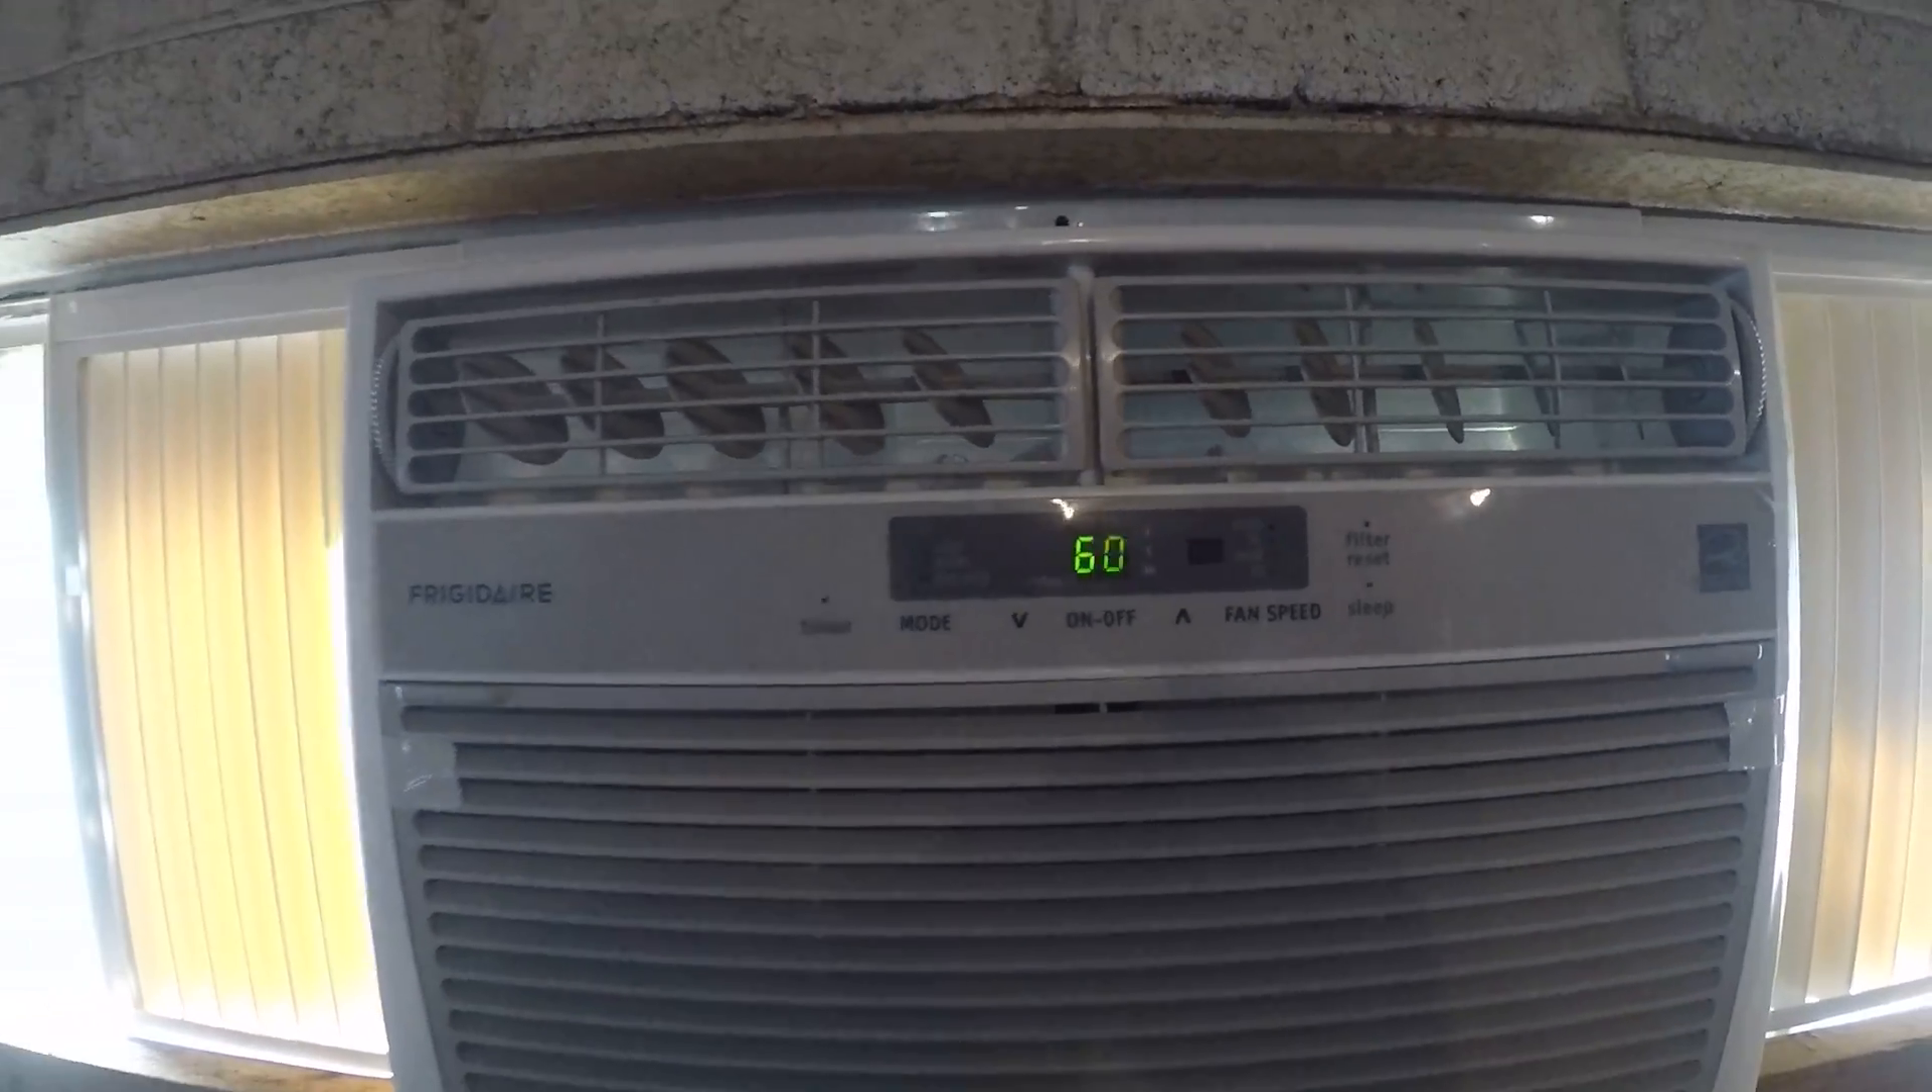Let's see we got the window unit replacement installed kind of crappily but it works.